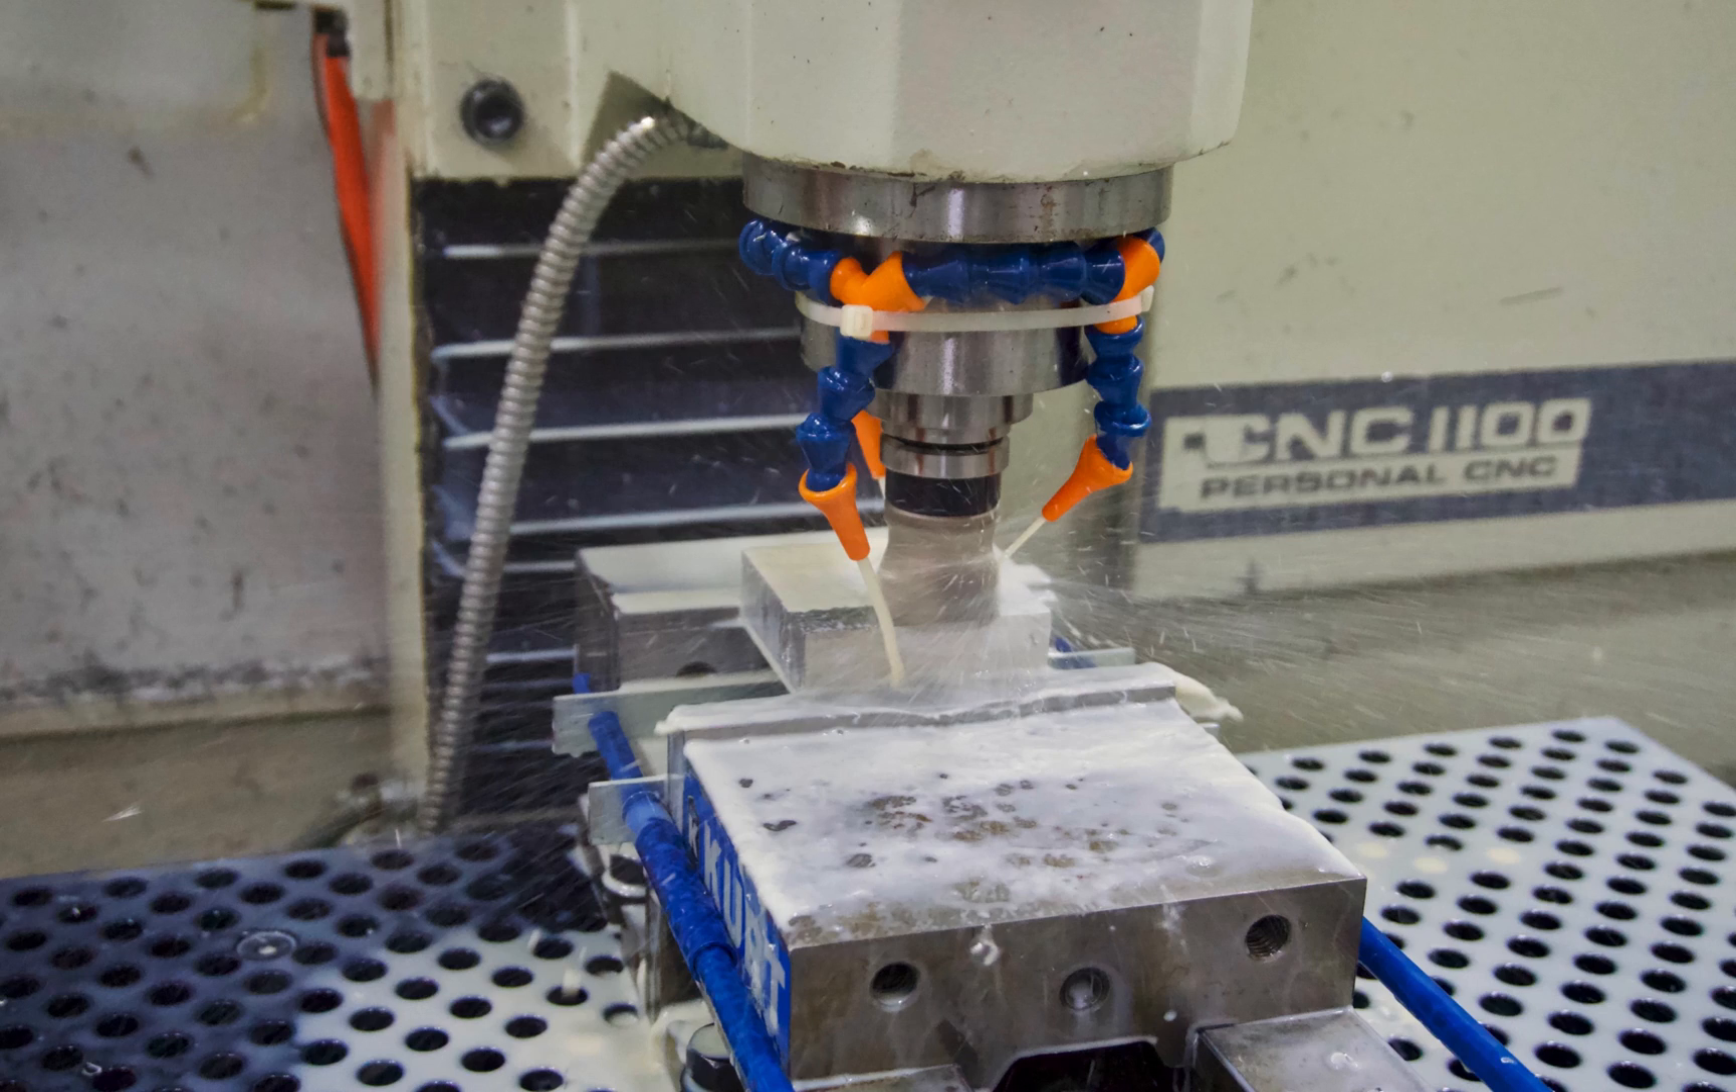We have a vise clamped to the bed of our mill and we have the aluminum block that's been cut to size clamped in the vise.